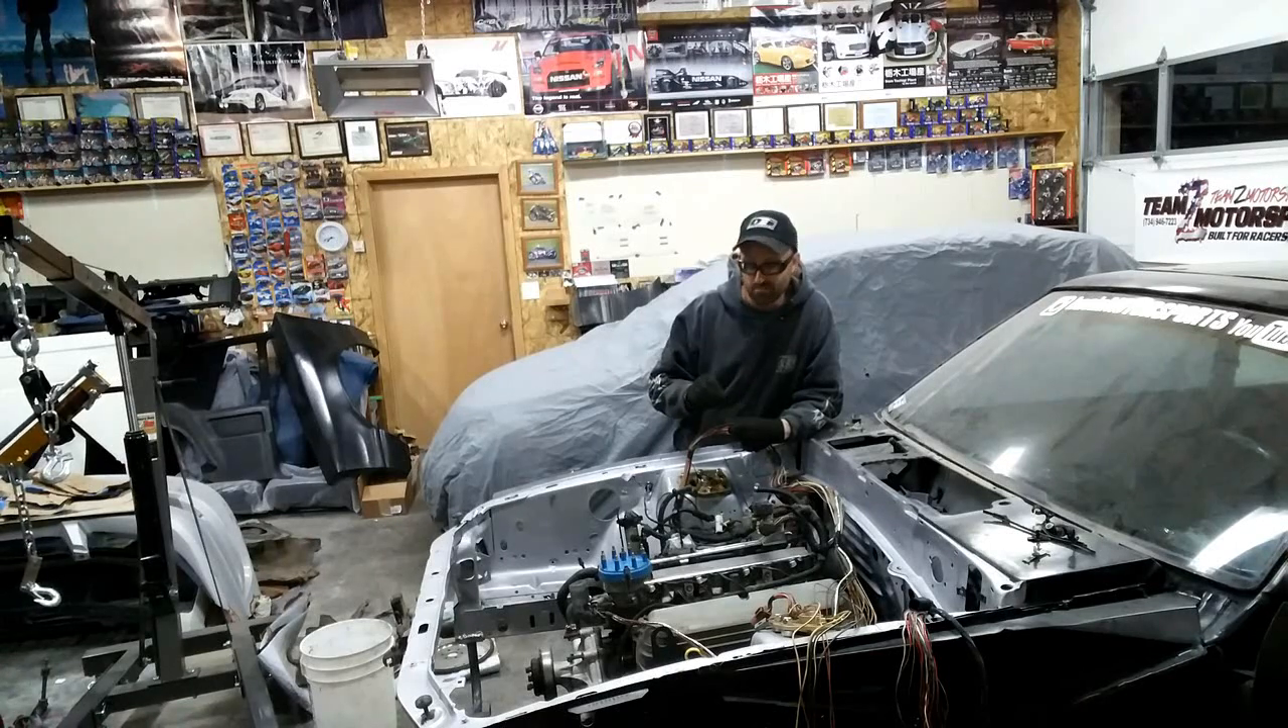So as you see I've already put the engine in.